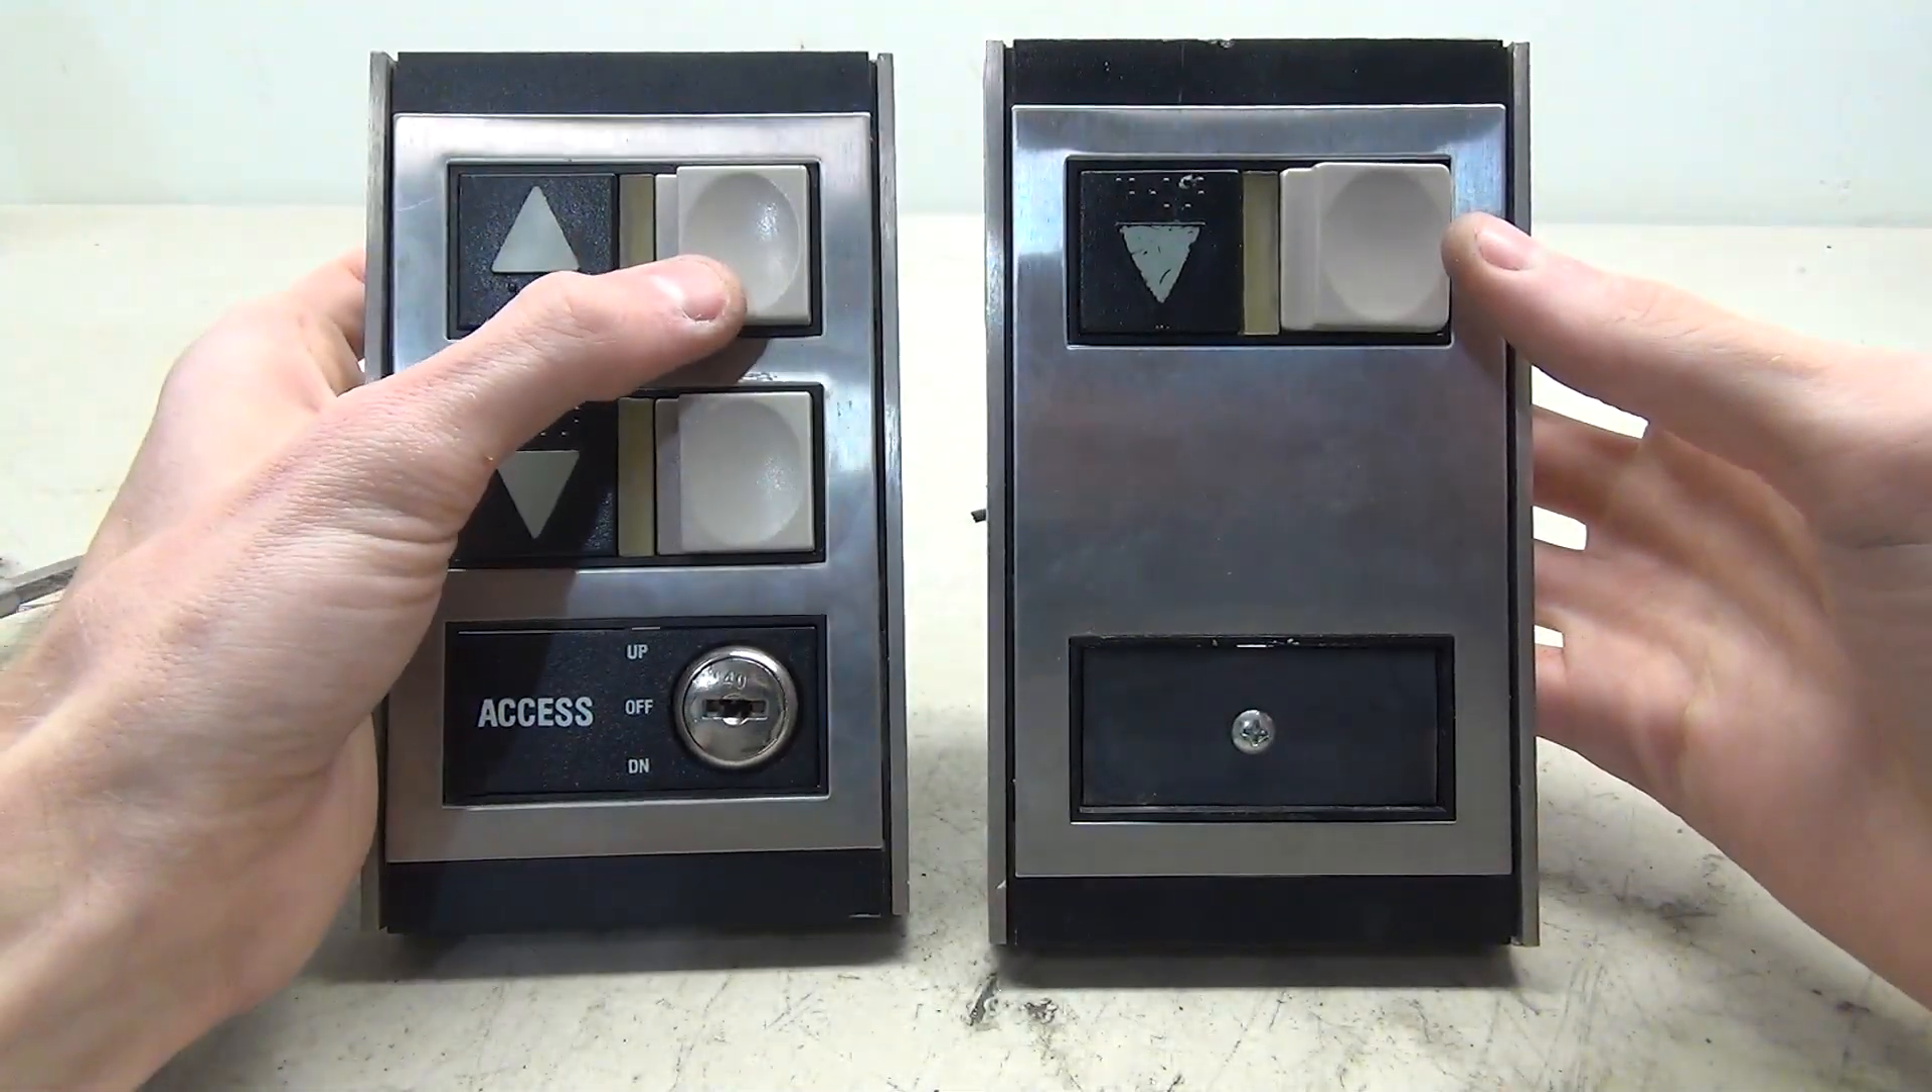Okay my key switch transfer has been a success the access key is now on this piece and it looks really good actually.